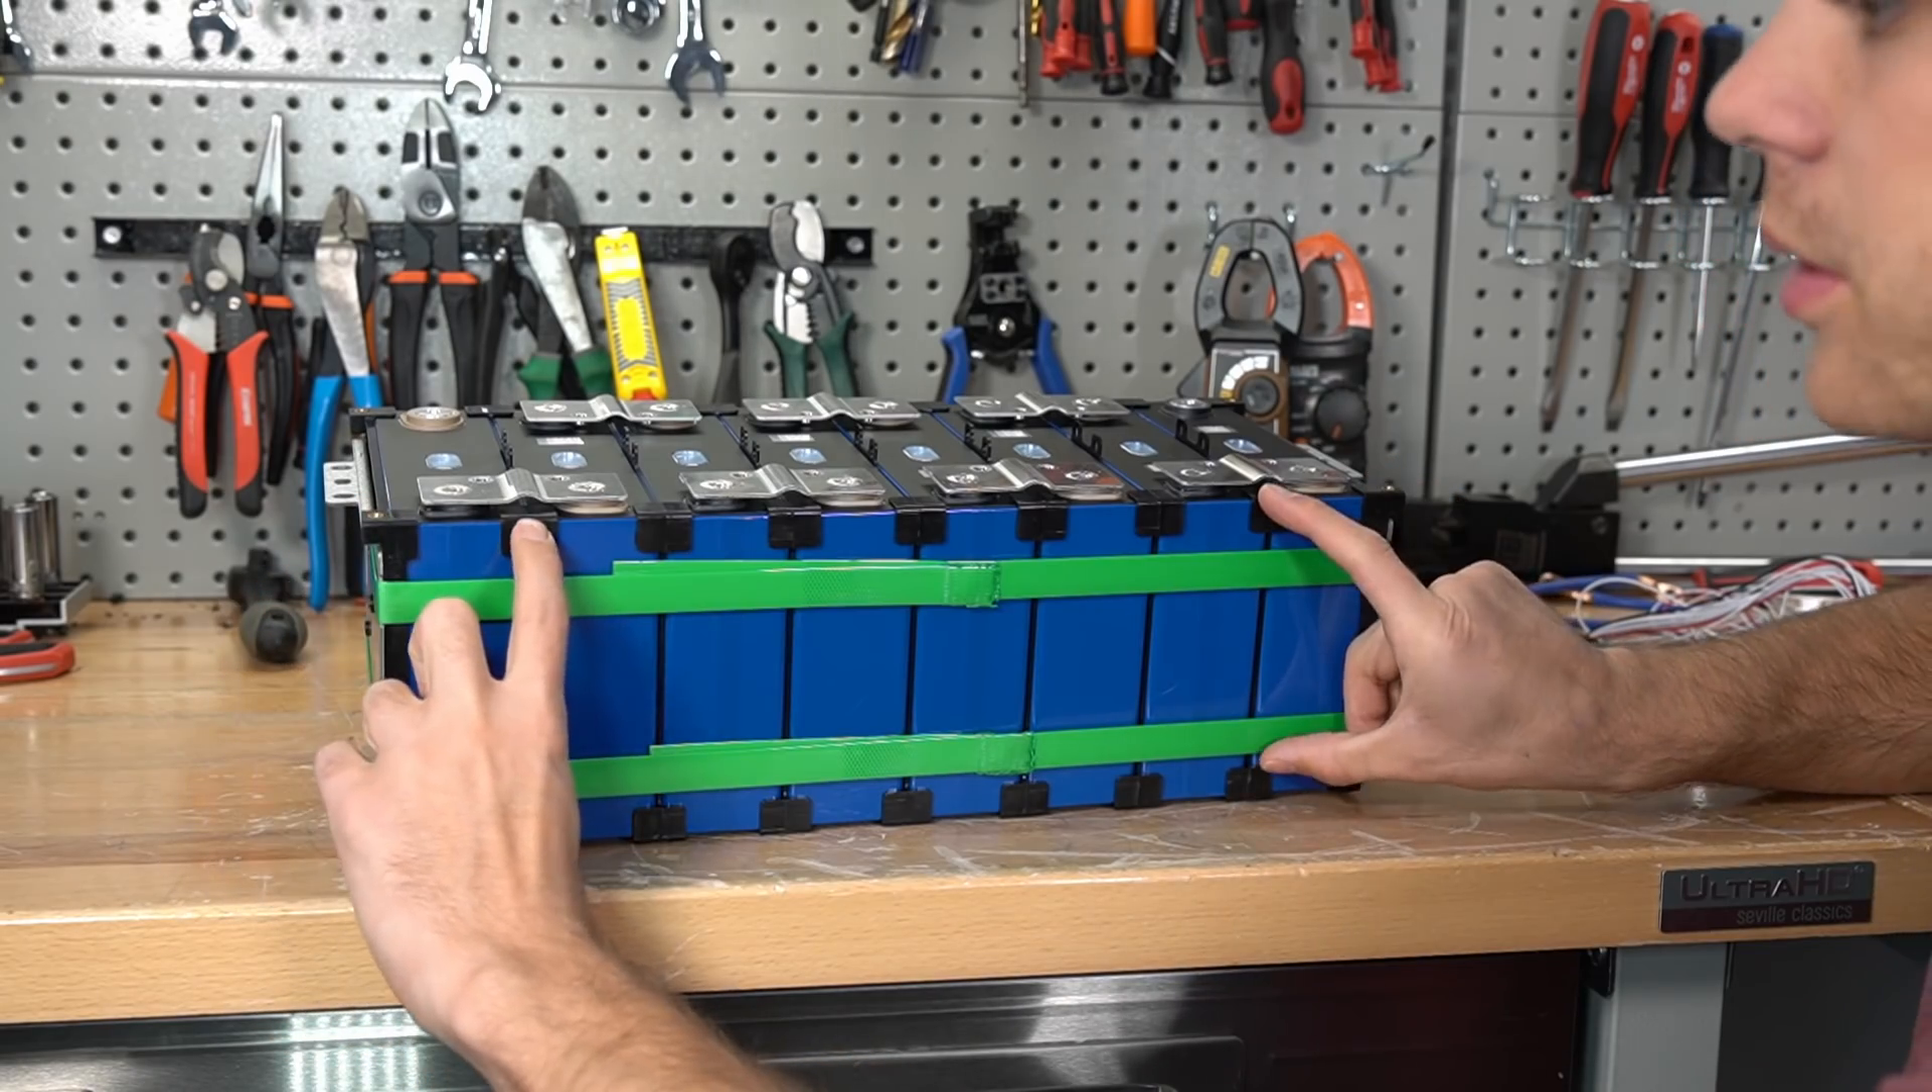The cells are fixated in place with these cell holders and strapped together with this green strap.